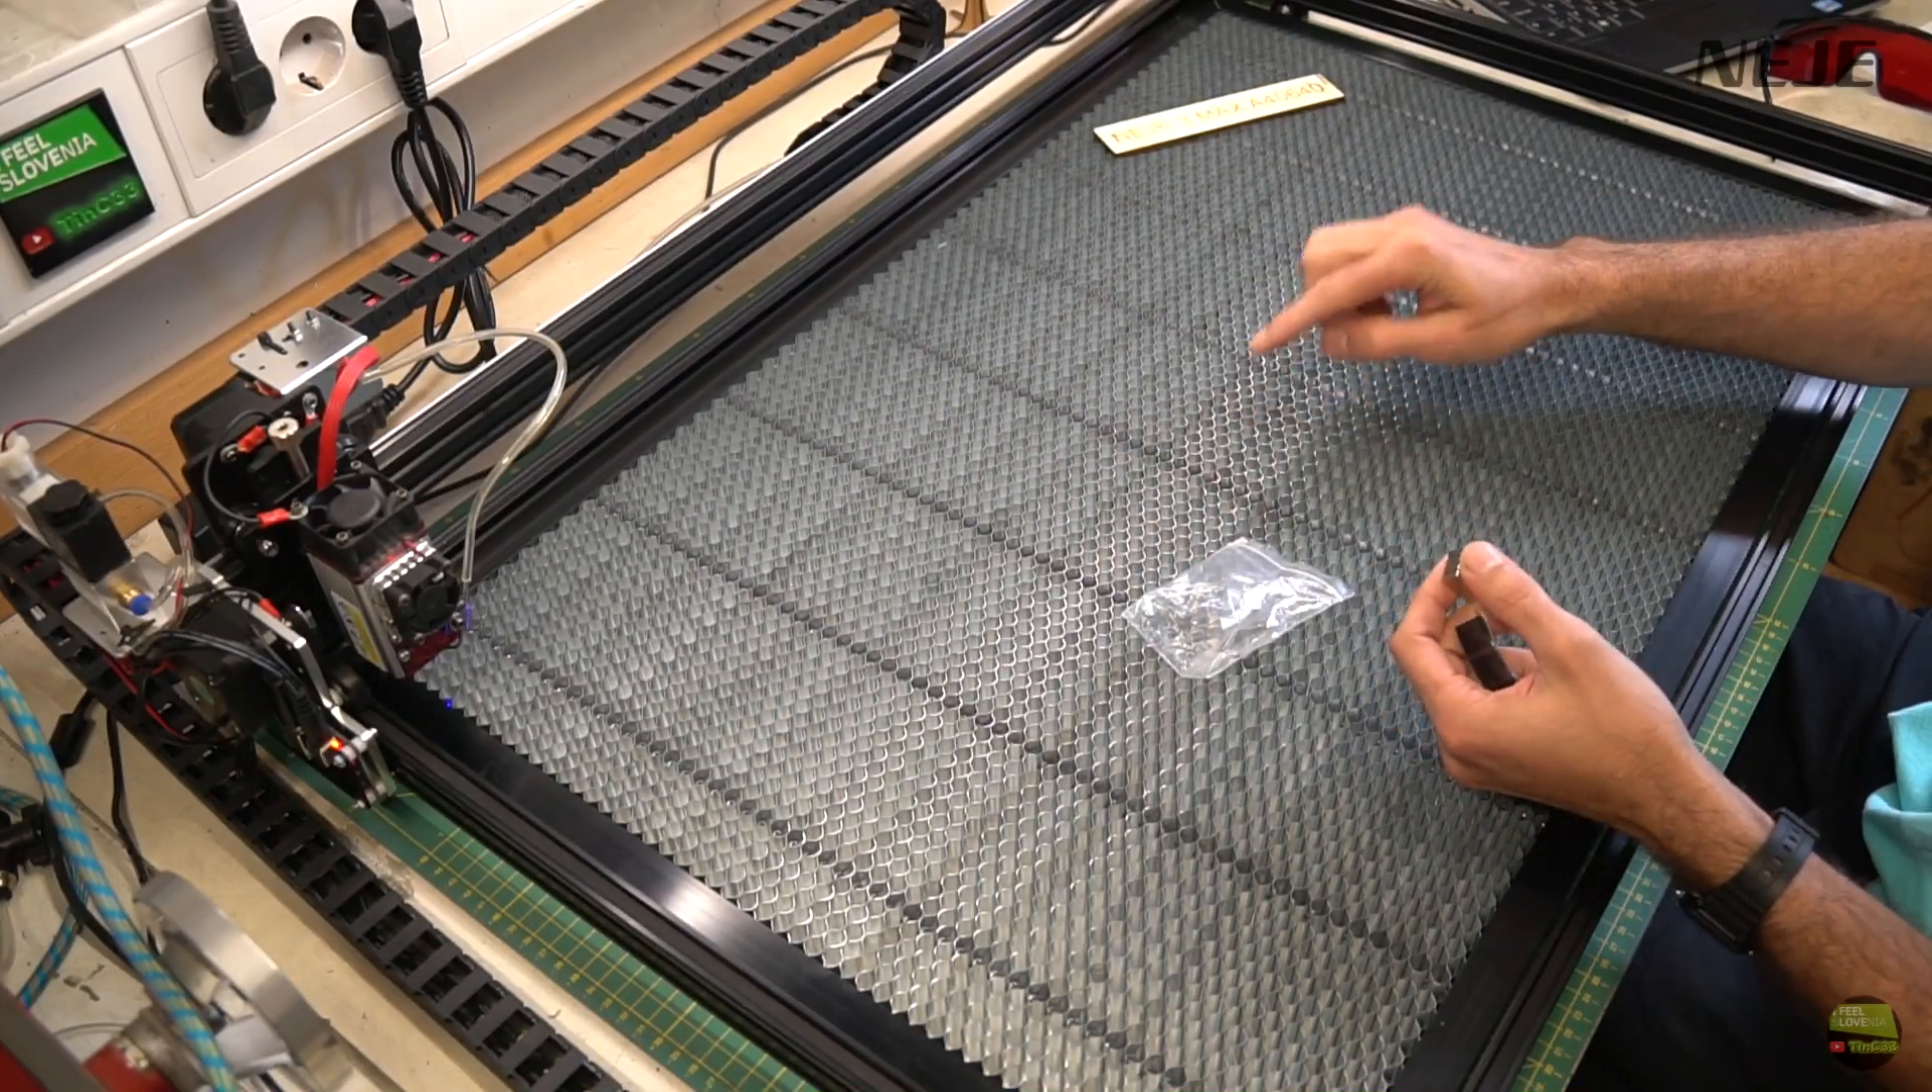Panel is now on its place, aligned and ready to use.